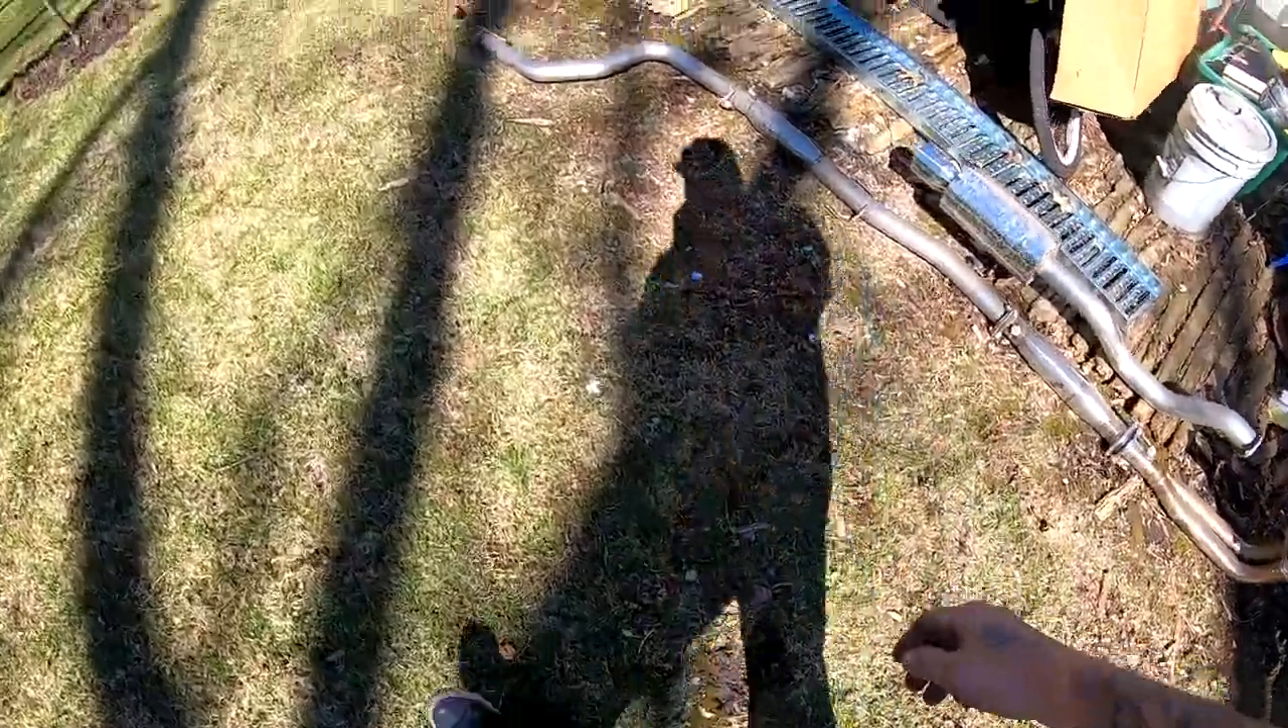I got the exhaust system off it's right here completely out.